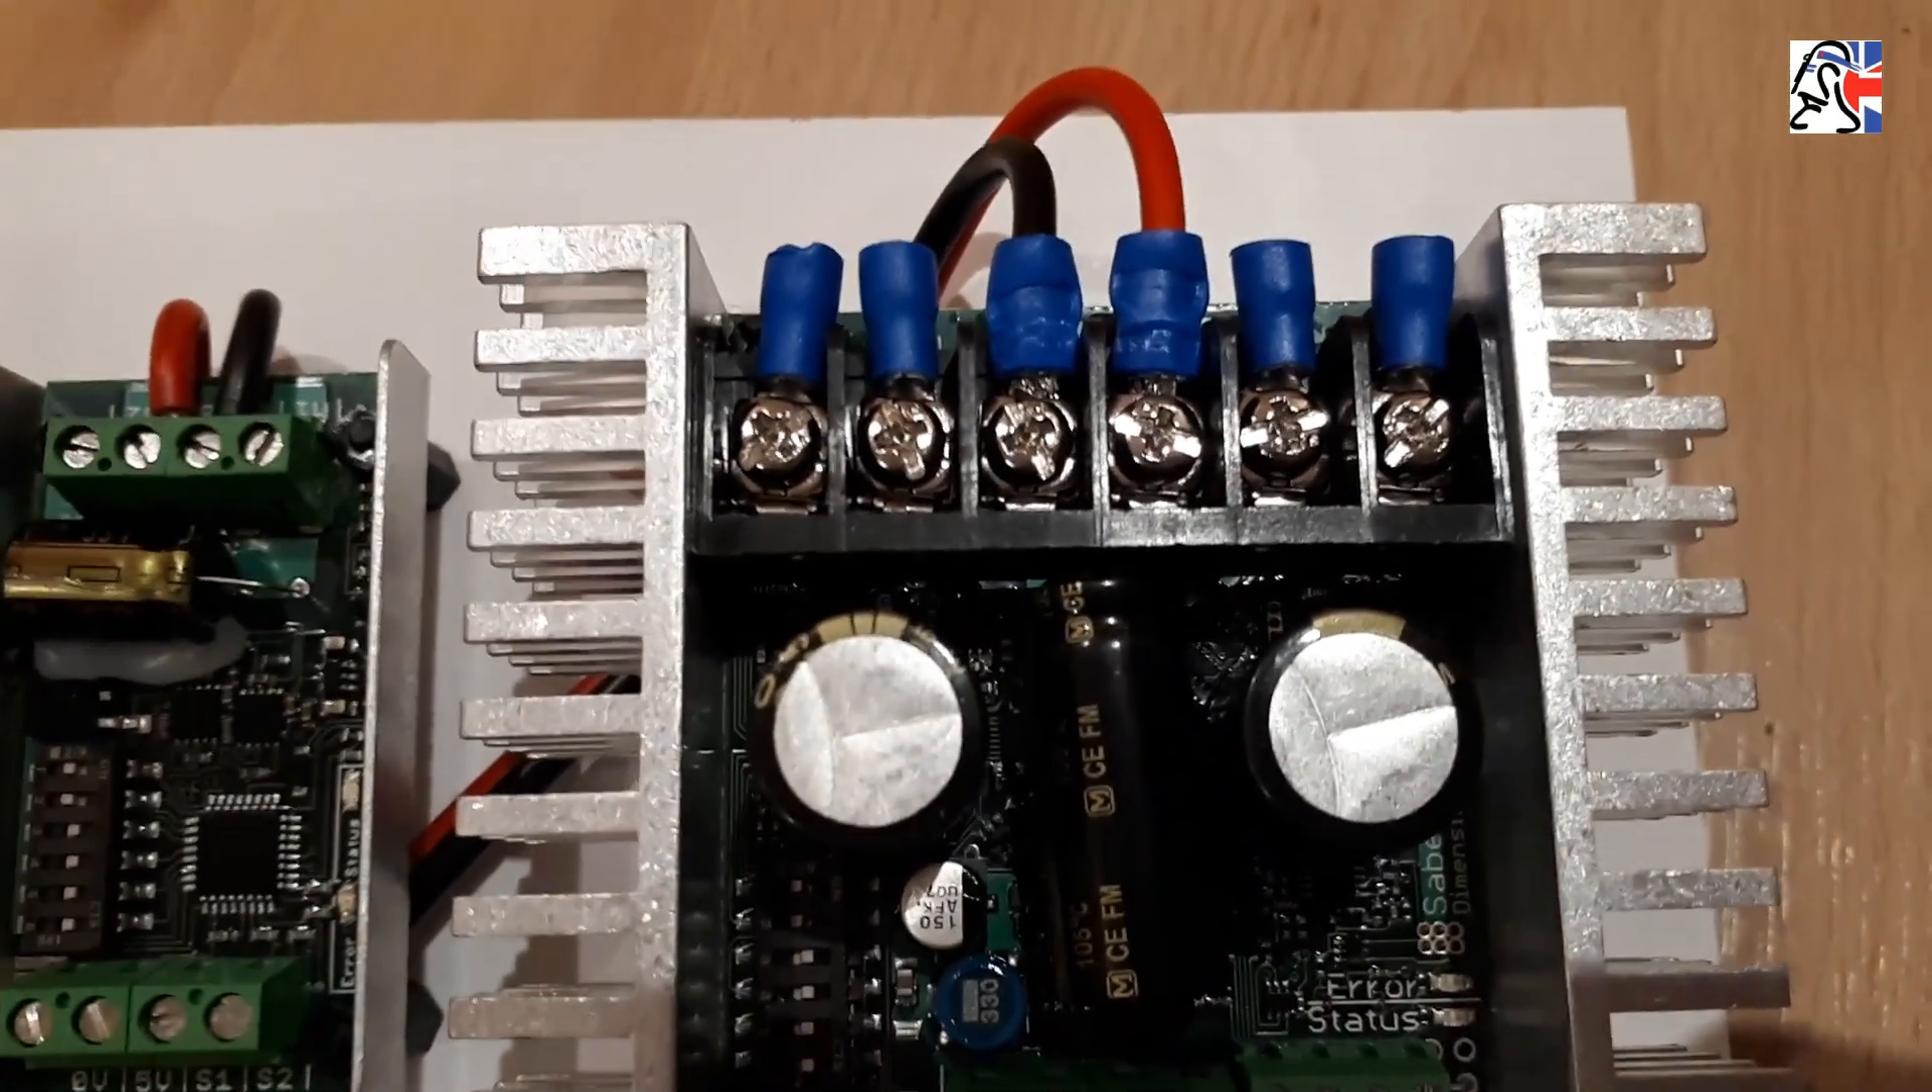As you can see there, we've got 14 AWG wires going to the middle two terminals.